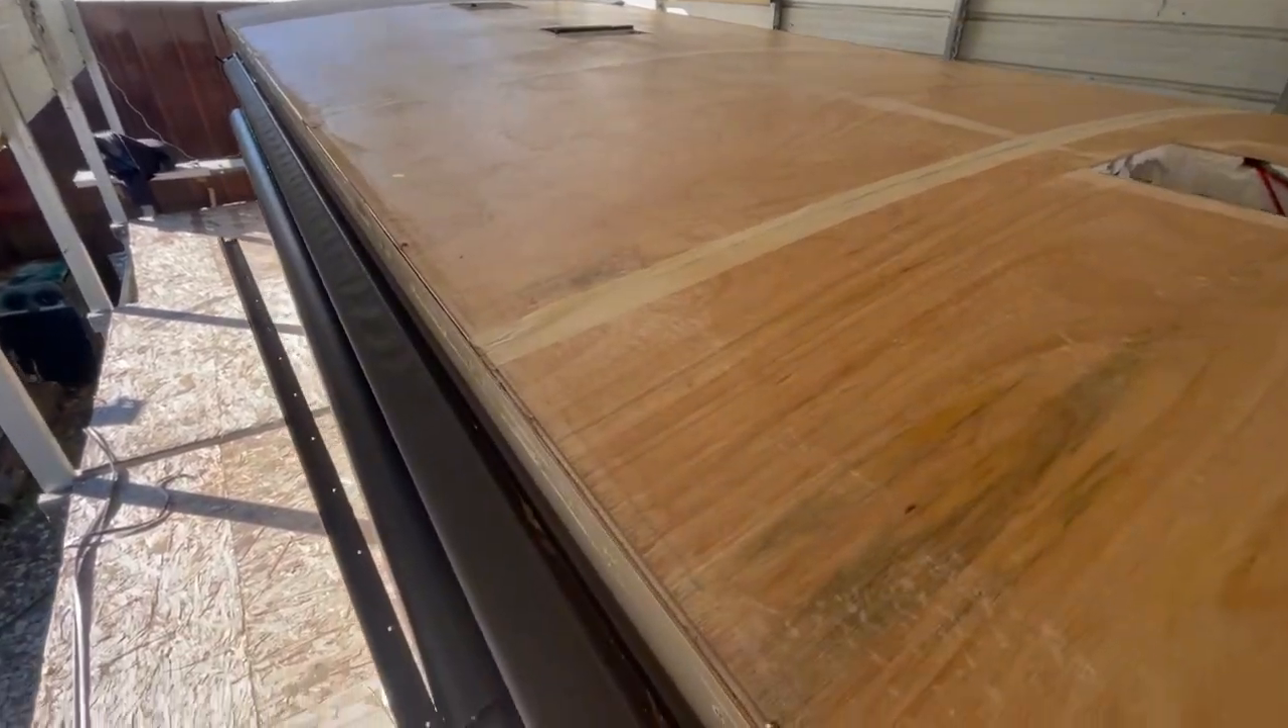Got this roof all stripped down.